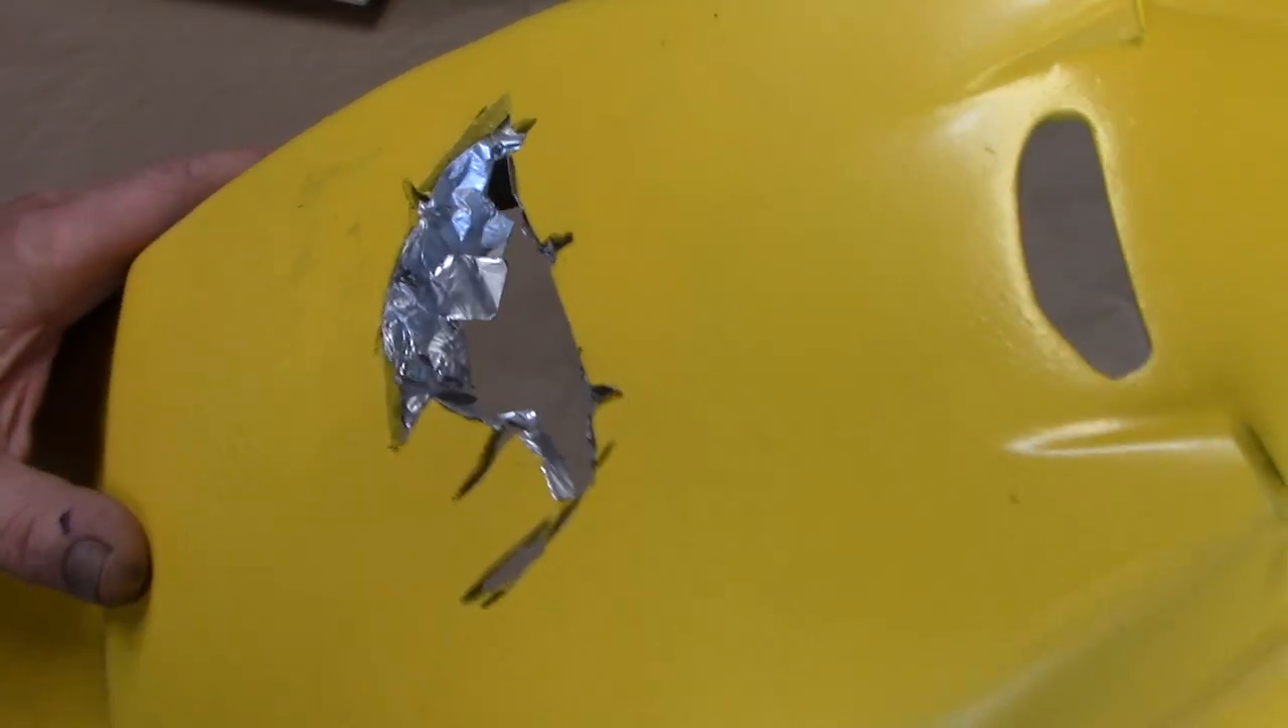Here you can see I've got that tin foil glued down to those edges. Just at the very edges.